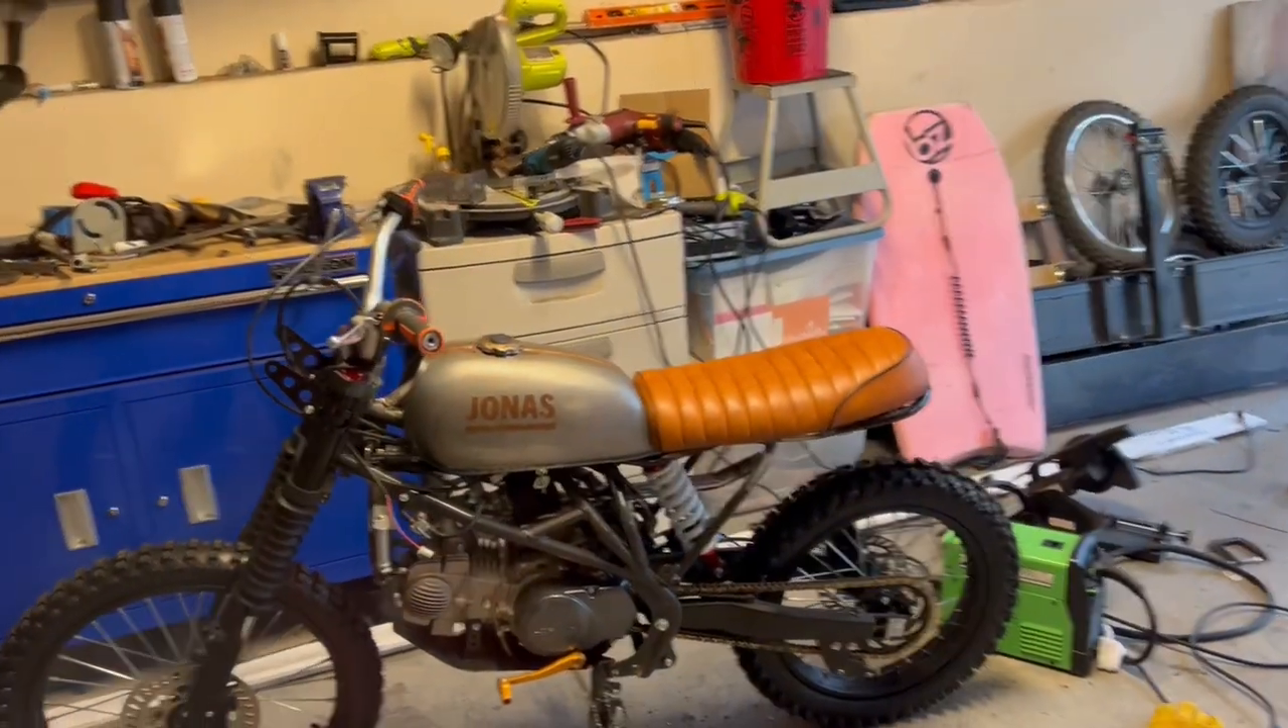The line is clean. It butts right up to the end of the gas tank just like I wanted it.